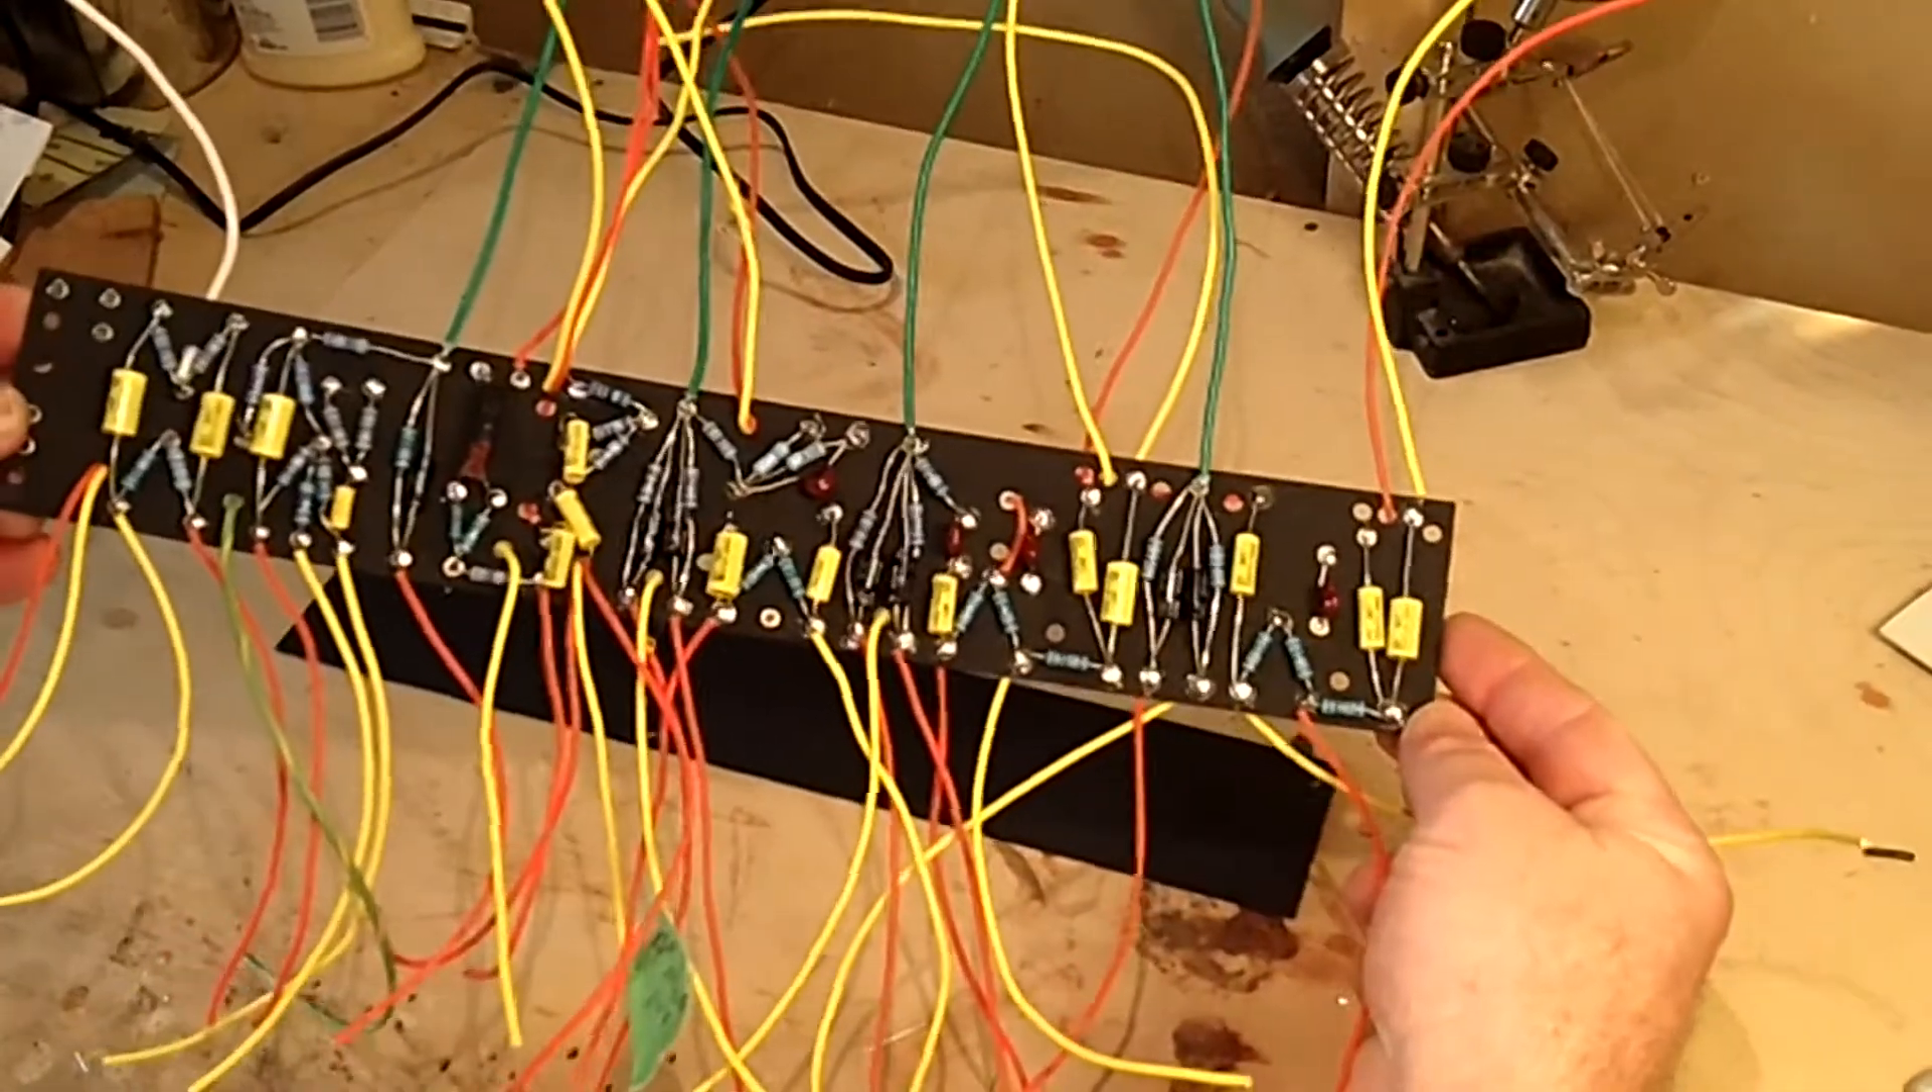And now here you go with a fully populated circuit board.